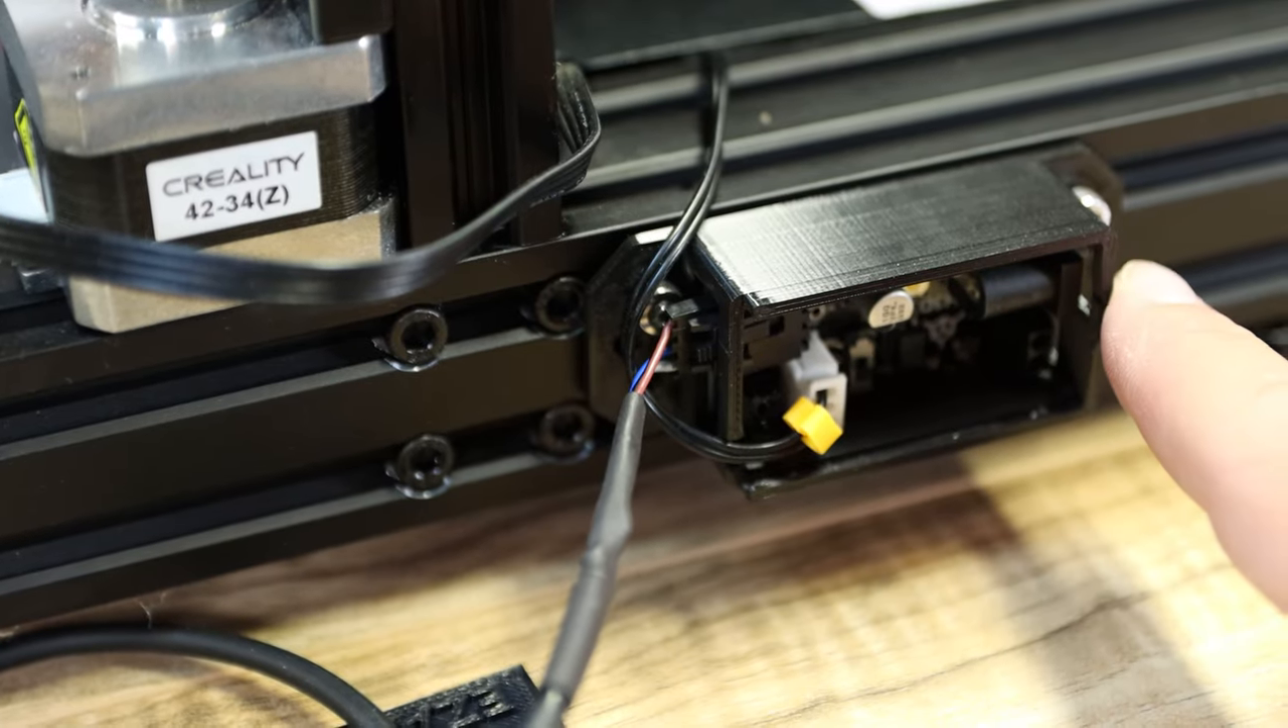I'm not going to put the cover on and I'm going to show you why in a little bit here but don't put the cover on yet.